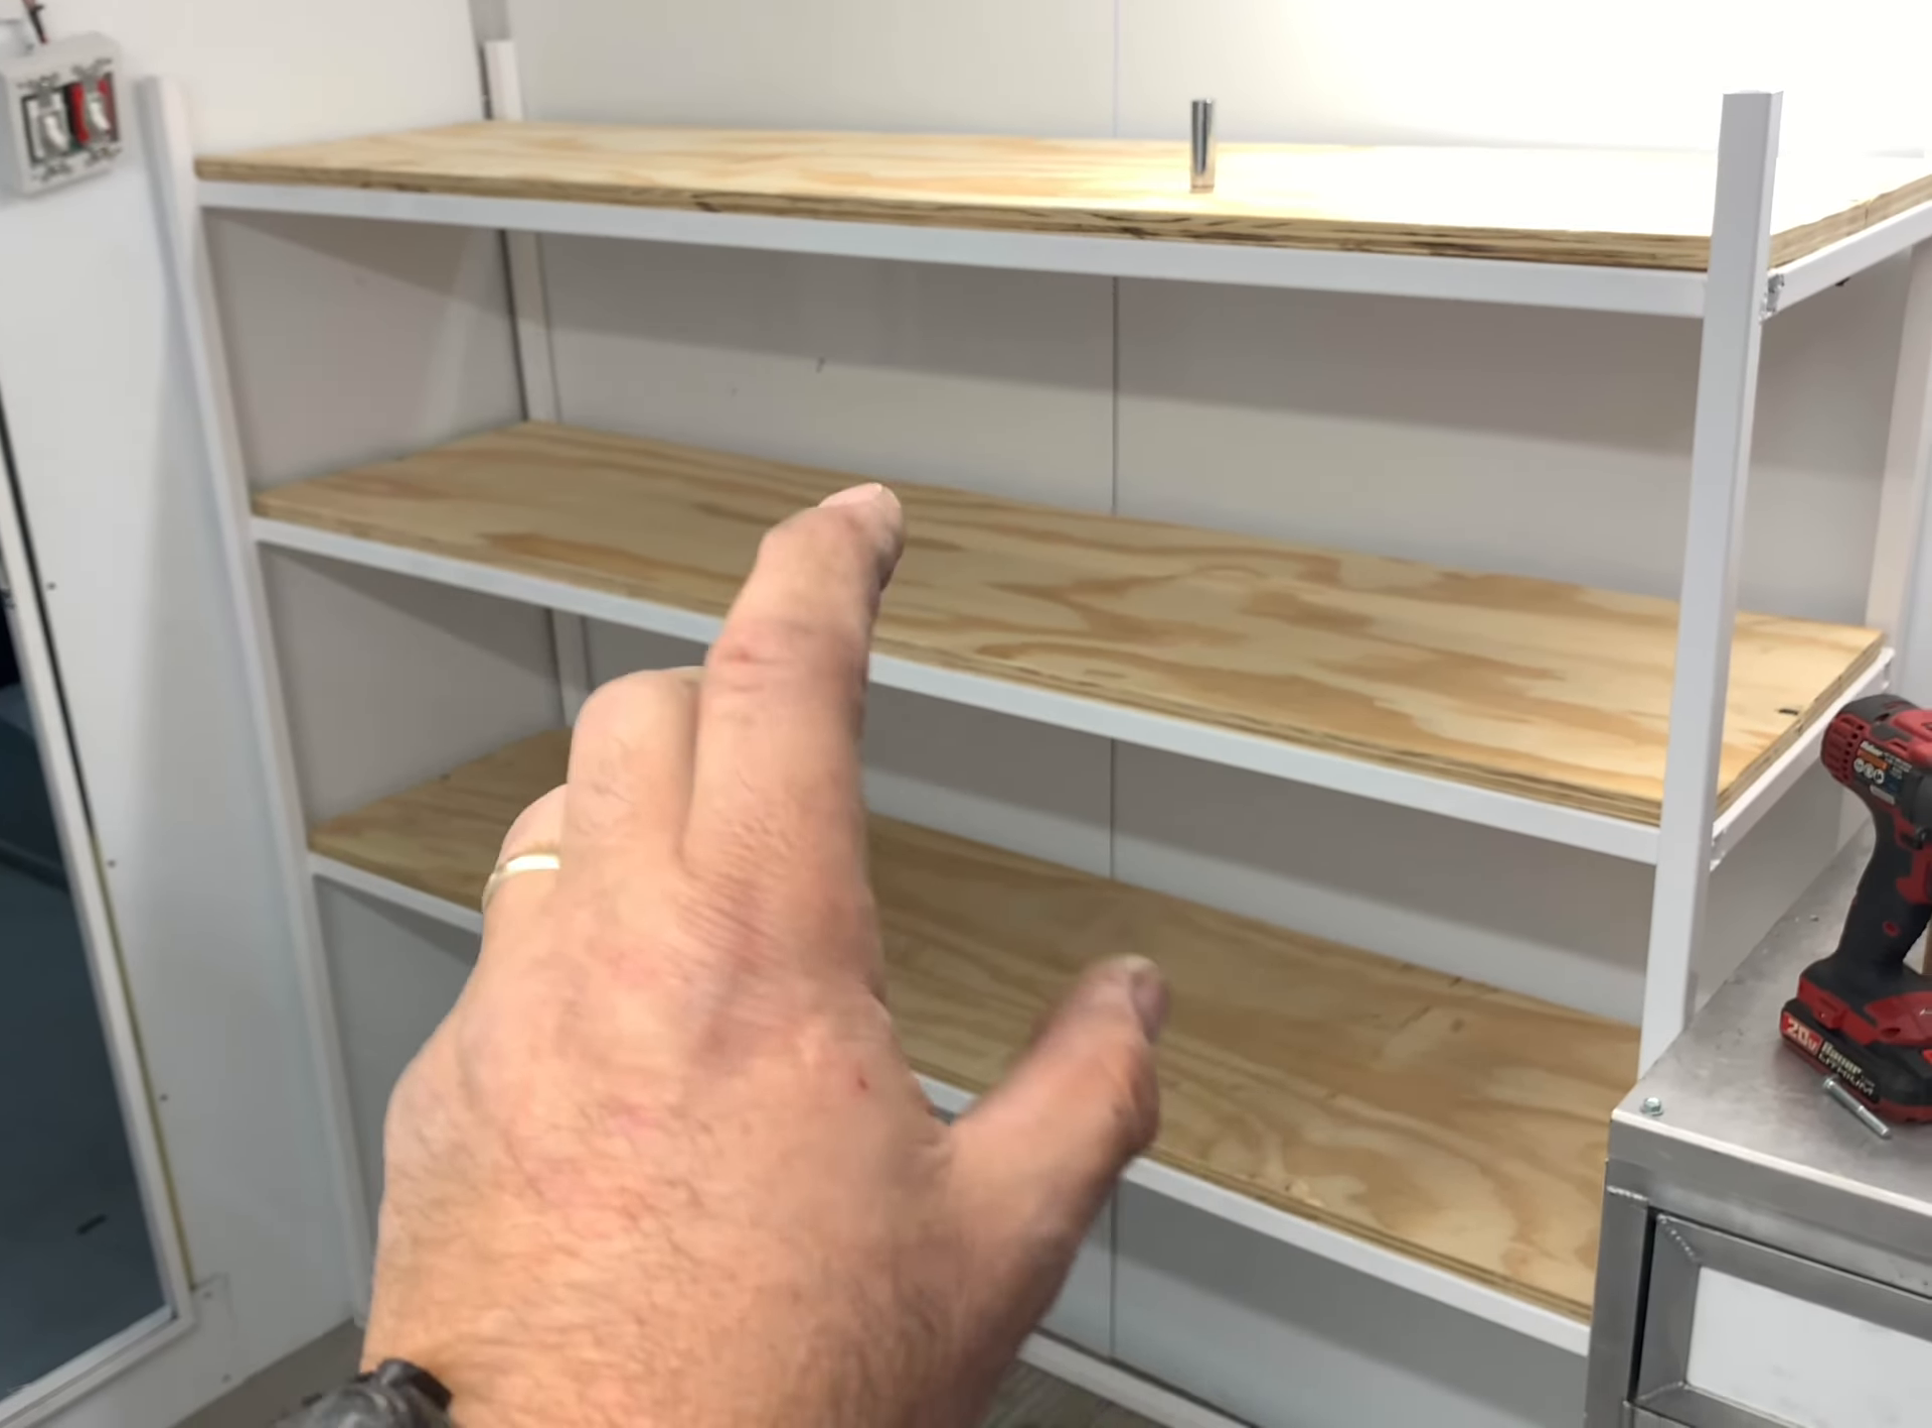Okay we got our shelves installed now and I'm not sure exactly how I'm gonna do my aluminum is kind of design as I go.